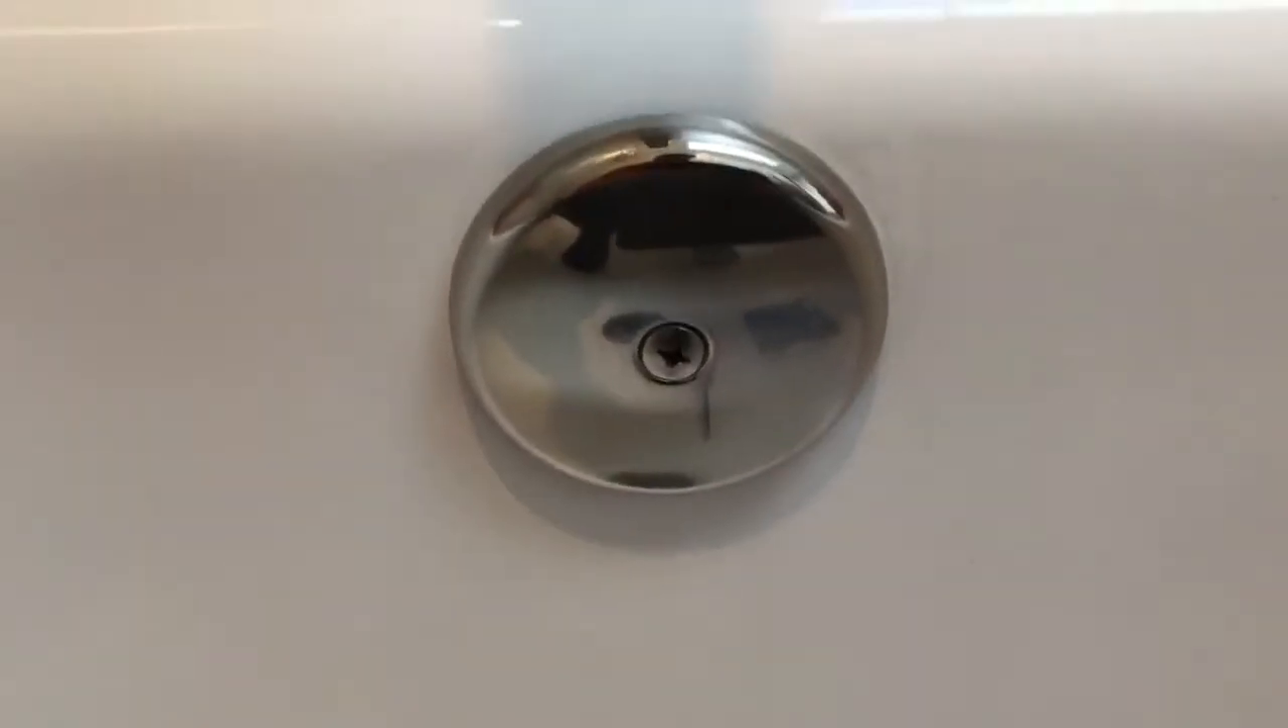I put the screw in used my Phillips head screwdriver and tightened it up and everything looks fine.